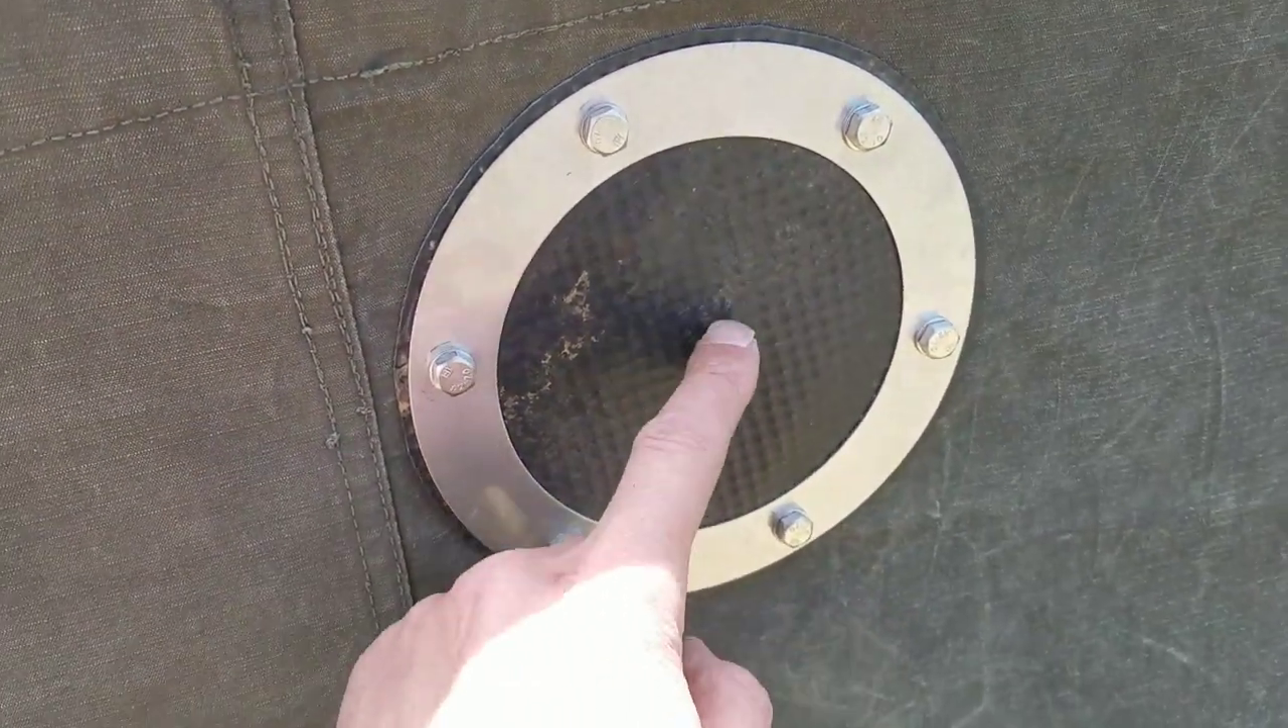Yeah just to just to finish off this one off guys here's the blanking plate installed from the outside.